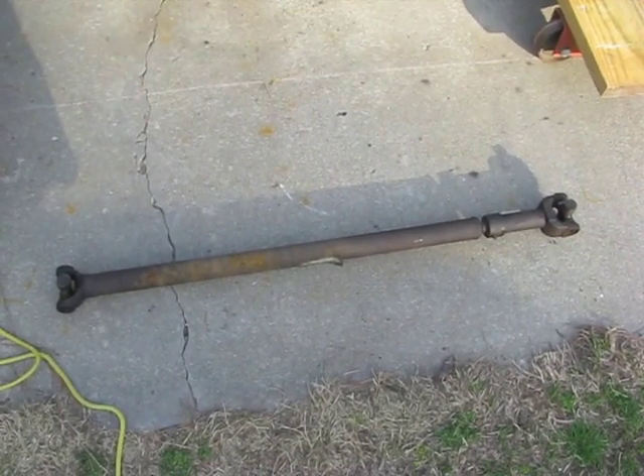I got the front driveshaft removed.